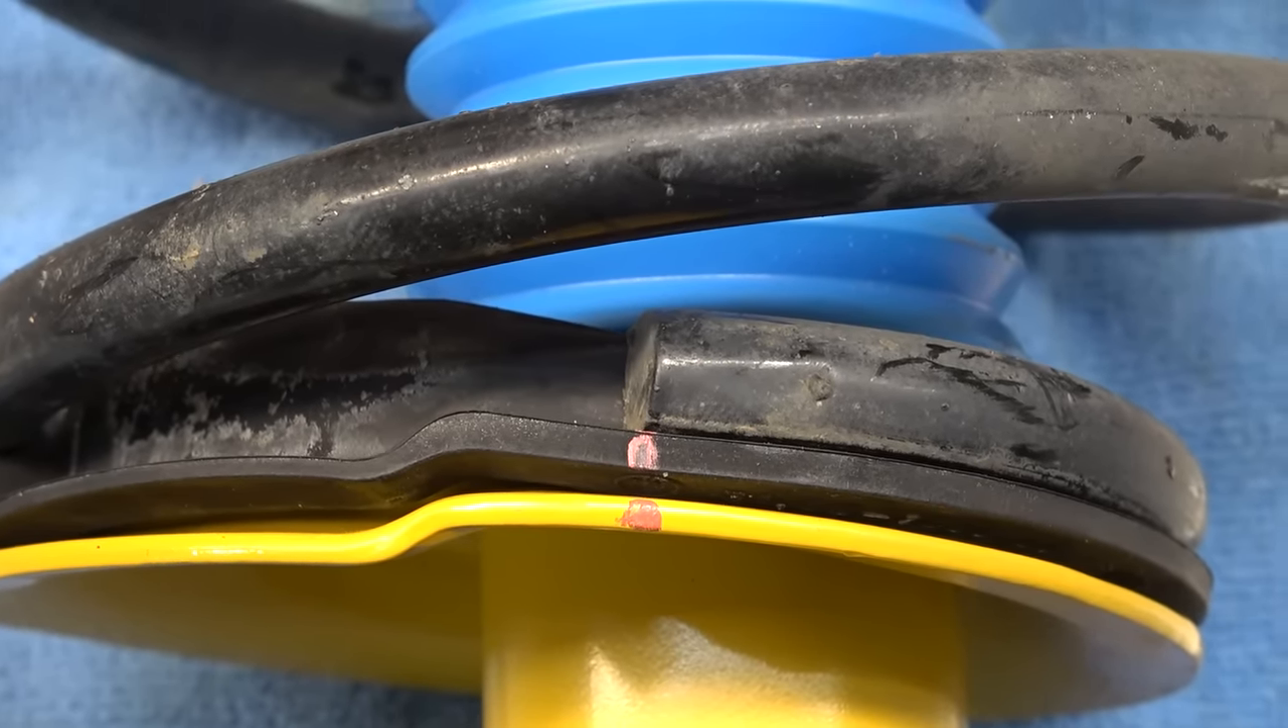And here you can see the end of the spring lined up properly.